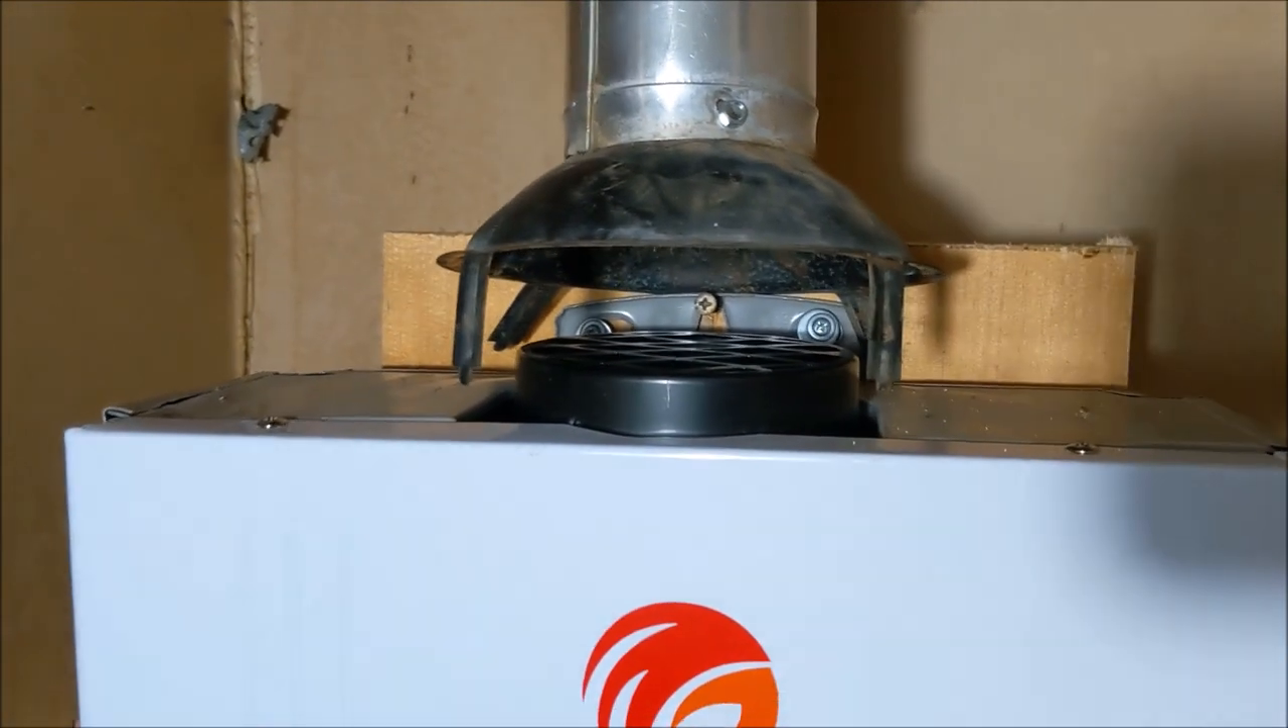Okay so you can see we've got the exhaust right in there nicely so that we can get the fumes out.